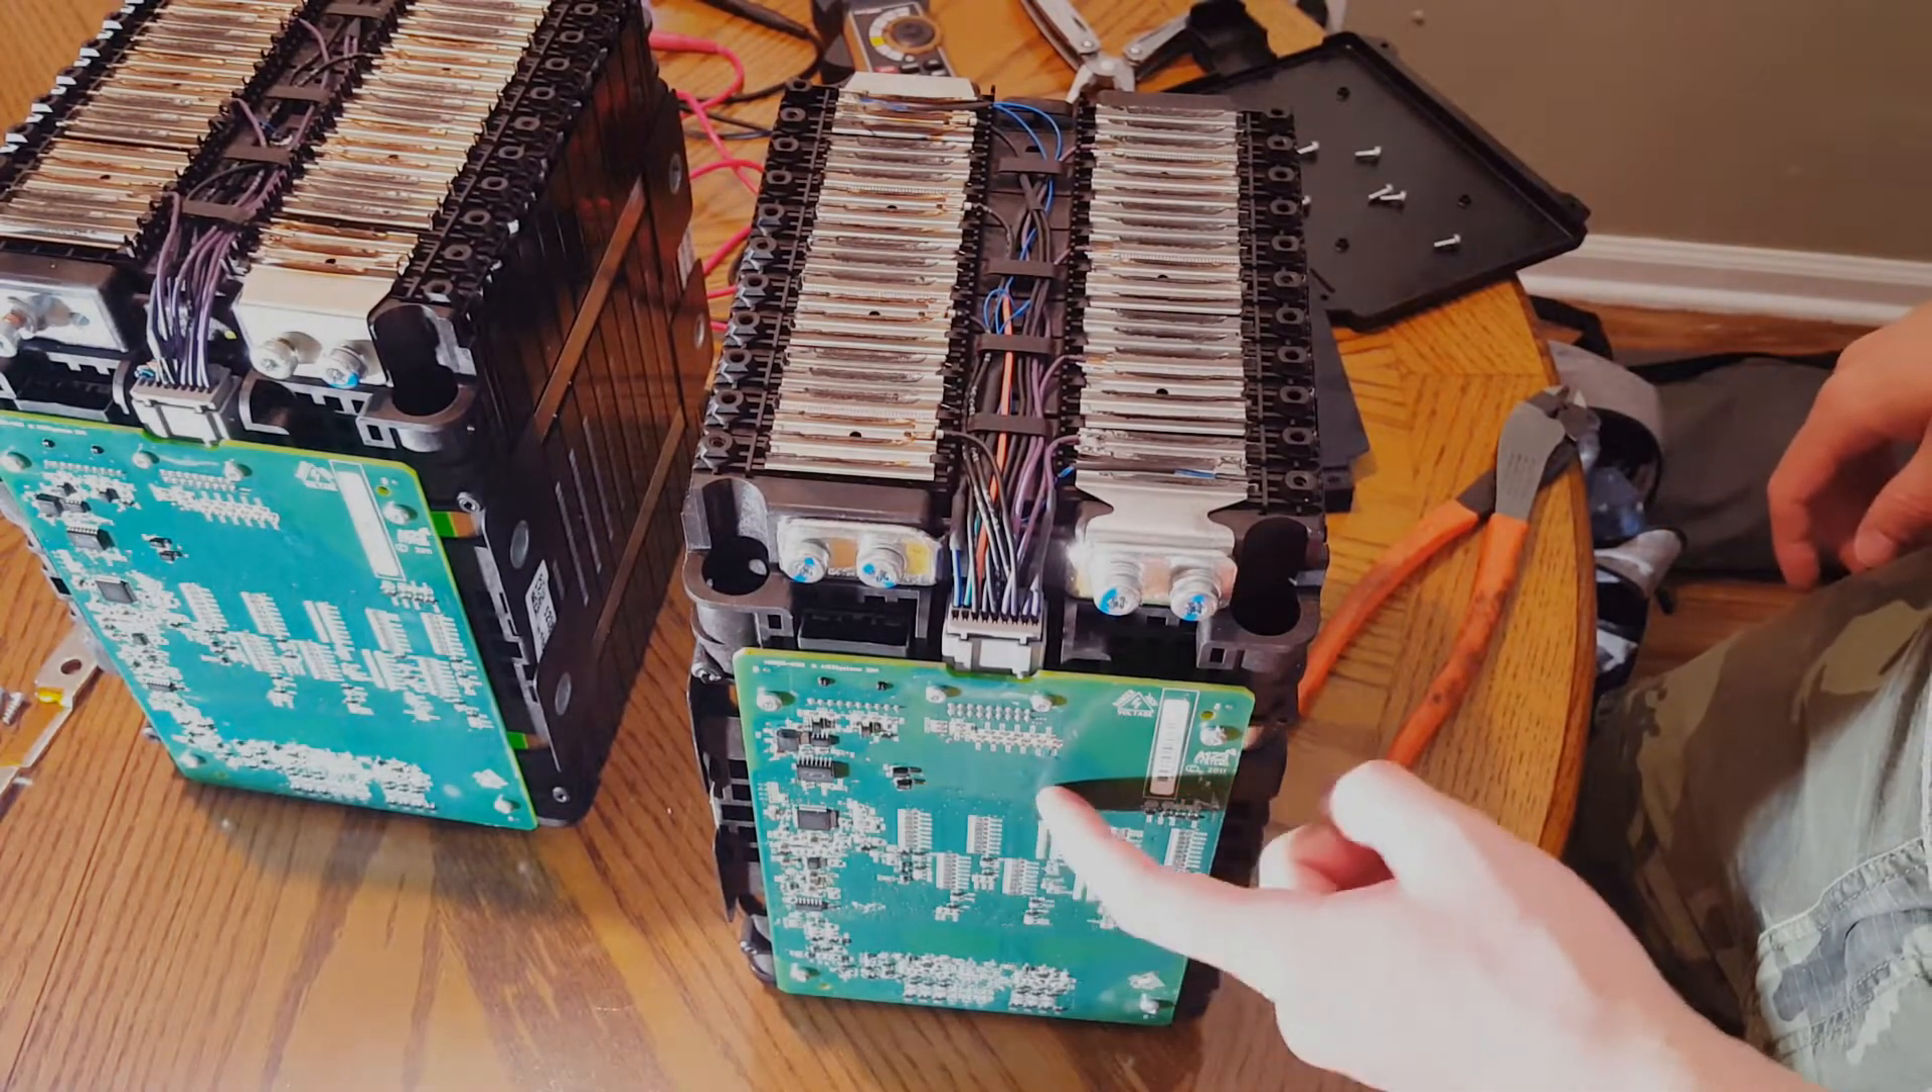All right. I got the covers off.